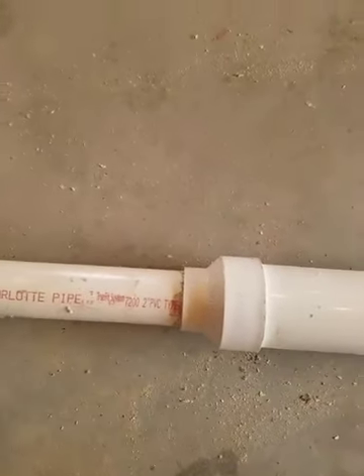Alright, I got the coupler all the way down to where the glue started.